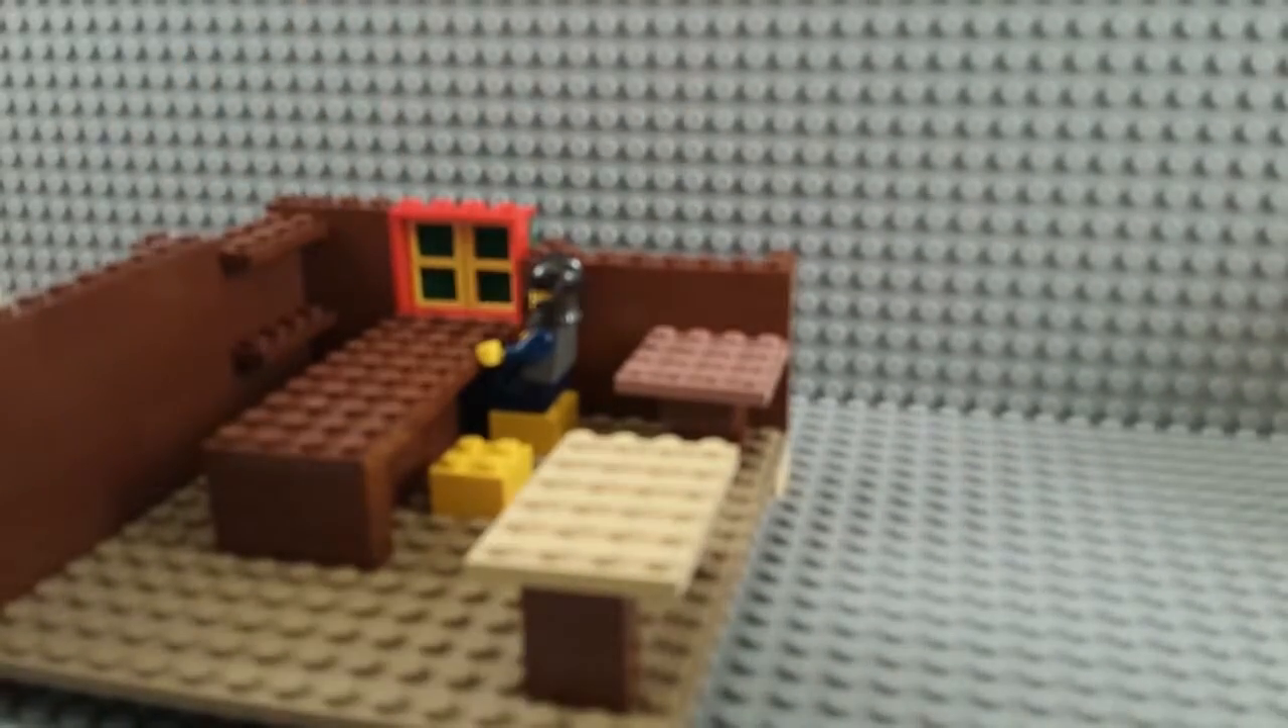I forgot the window almost but I put it back in.